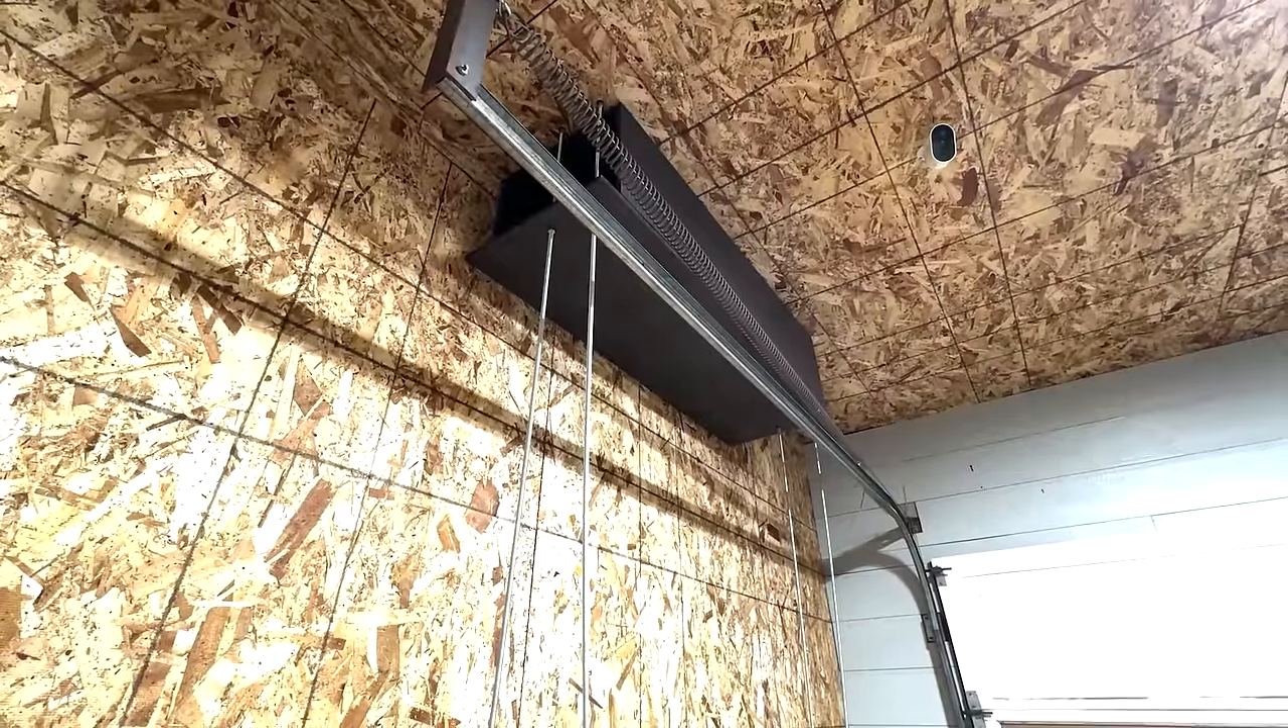Okay, you can see the cubby in place, the cubby box.